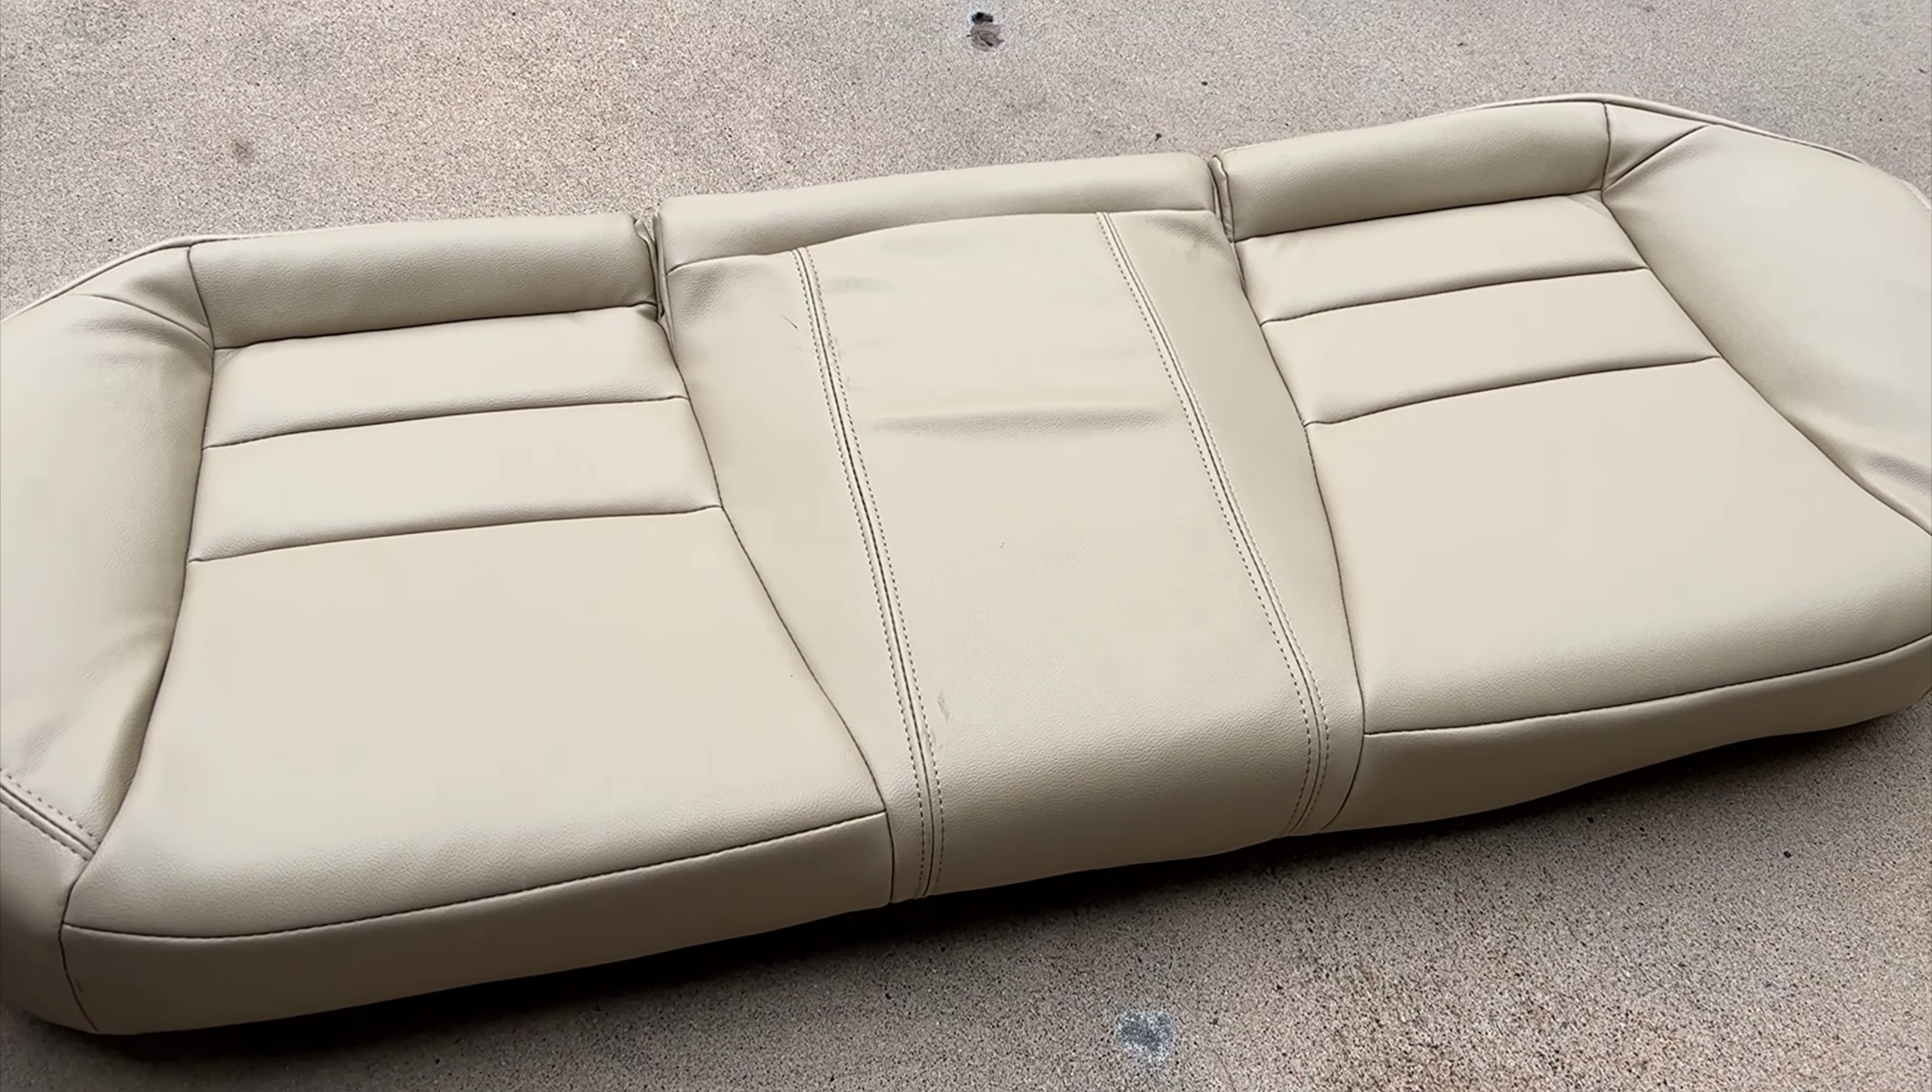So here's the base cushion with brand new leather cover replacement.